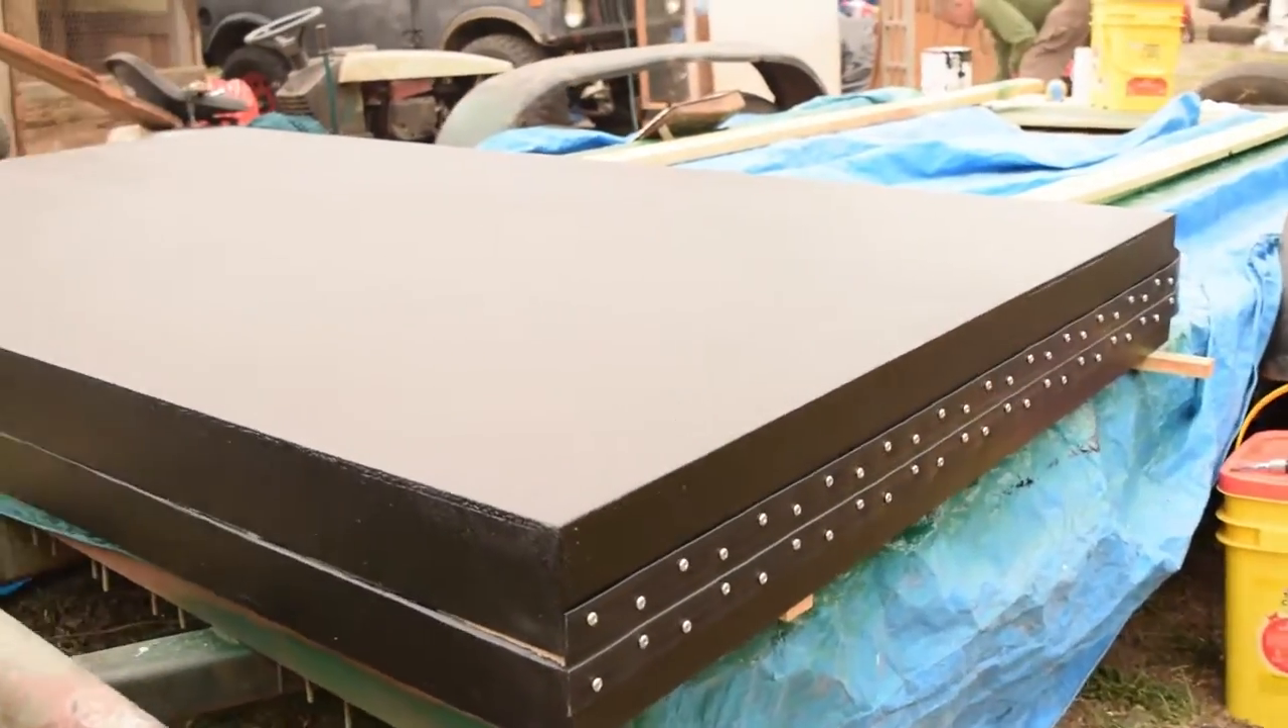I got the living hinge mounted on here, used about 48 screws I believe.